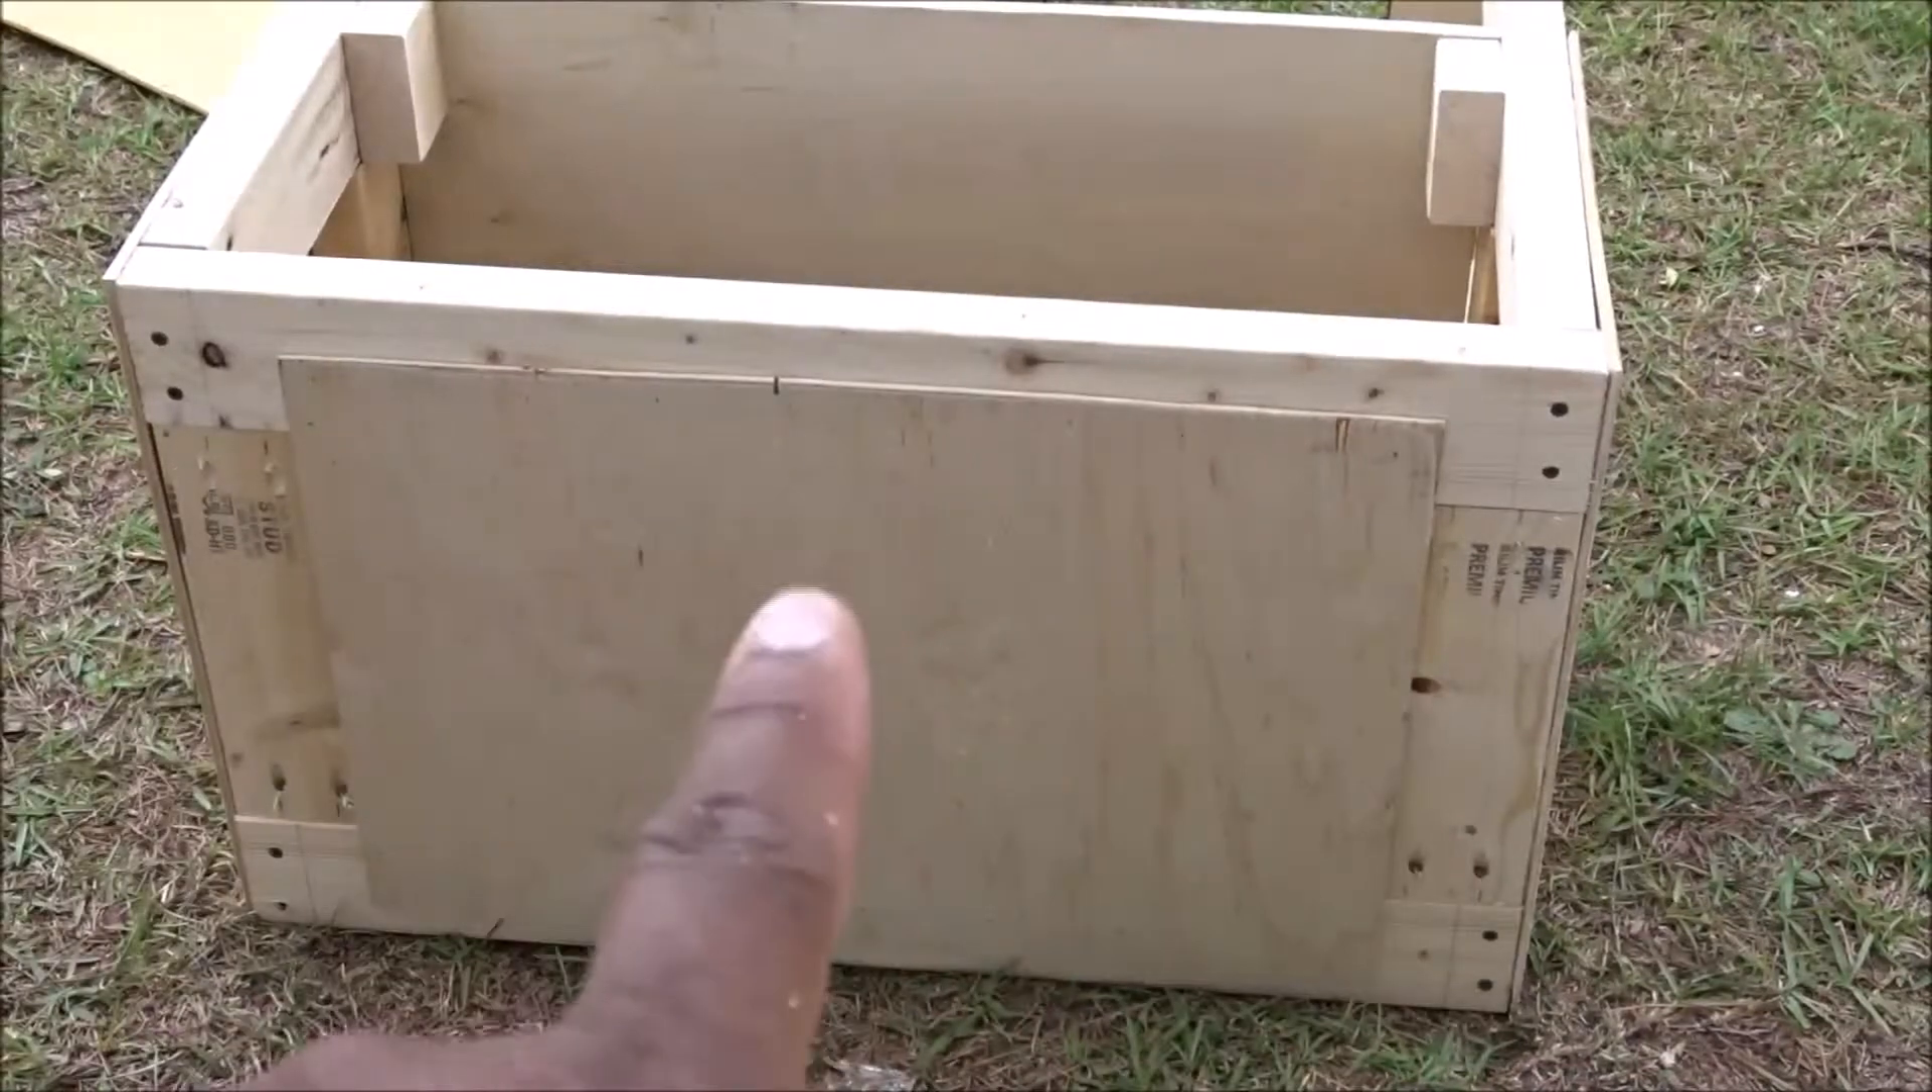I got the bottom piece on it doesn't entirely cover the whole entire bottom and that's okay.